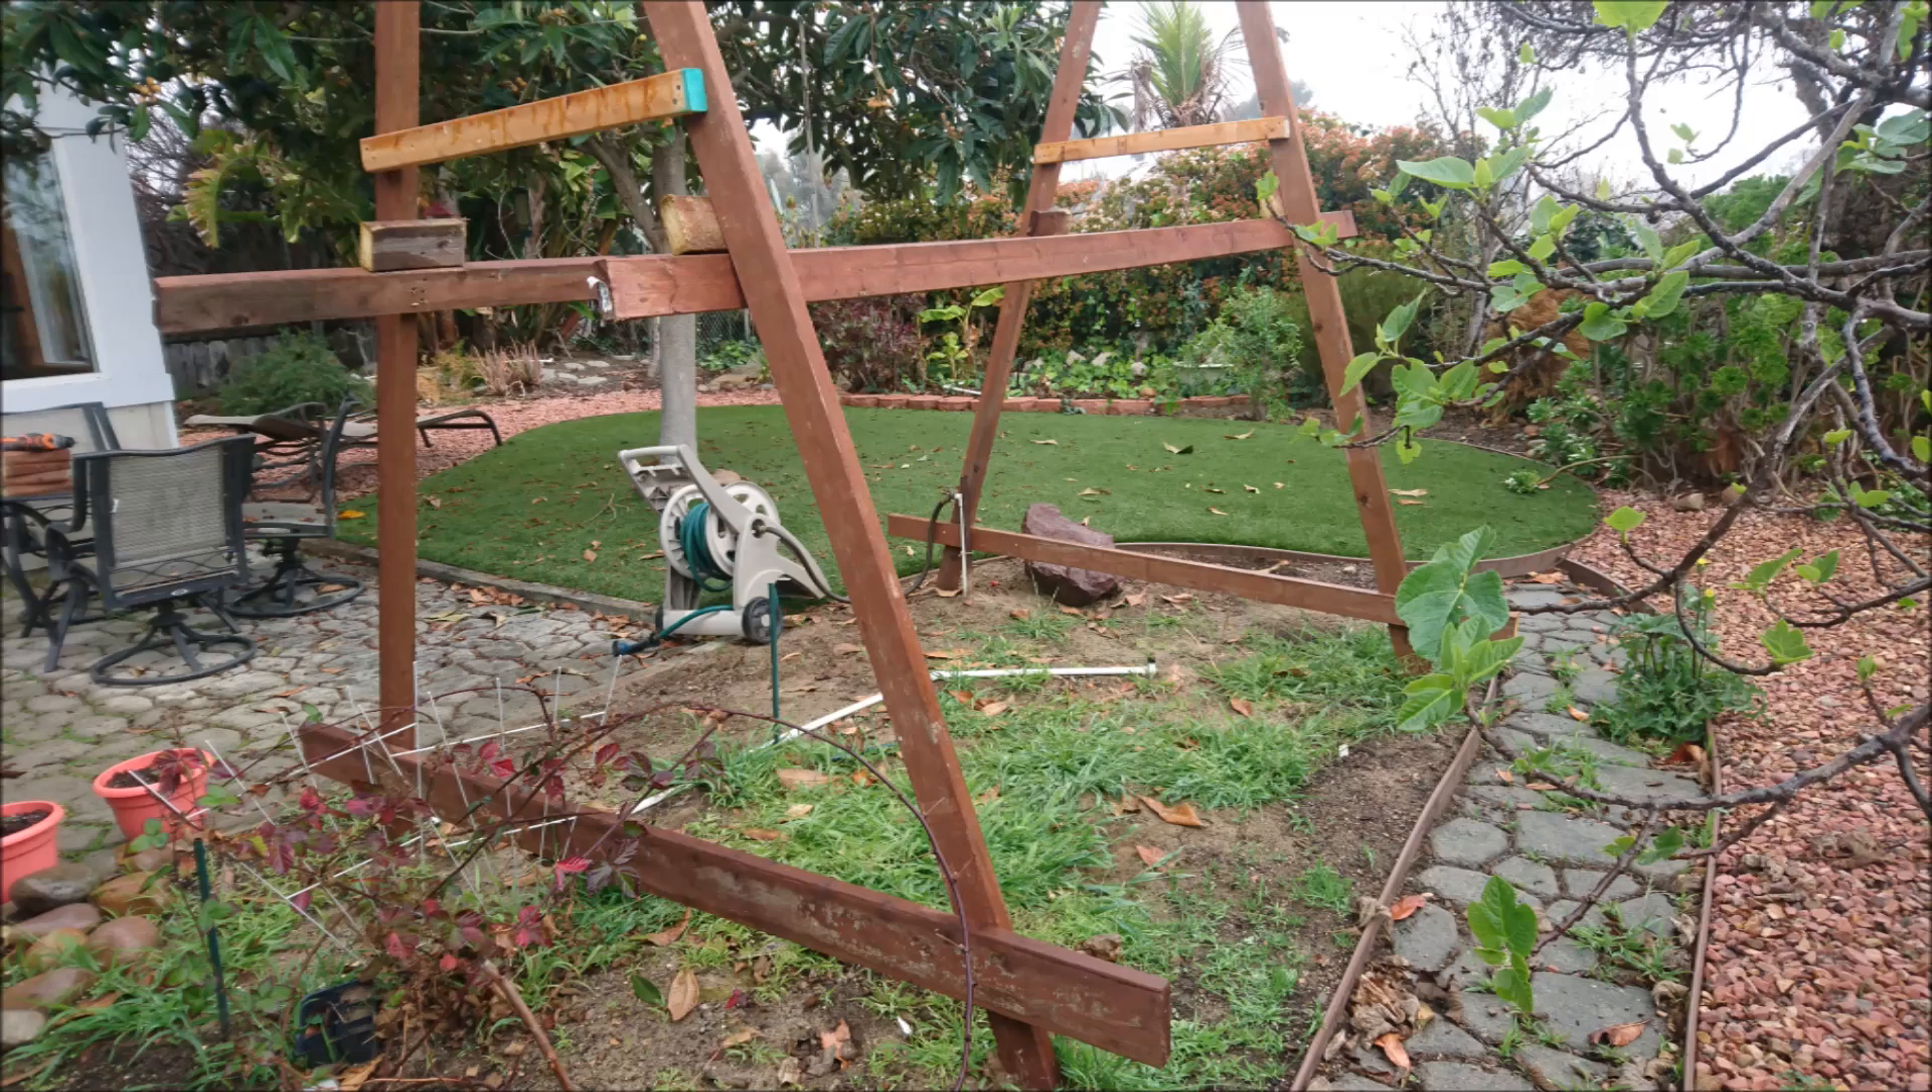We had a designated area in our backyard which you can see here and this is how the A-frame looked after we assembled it and put it up.